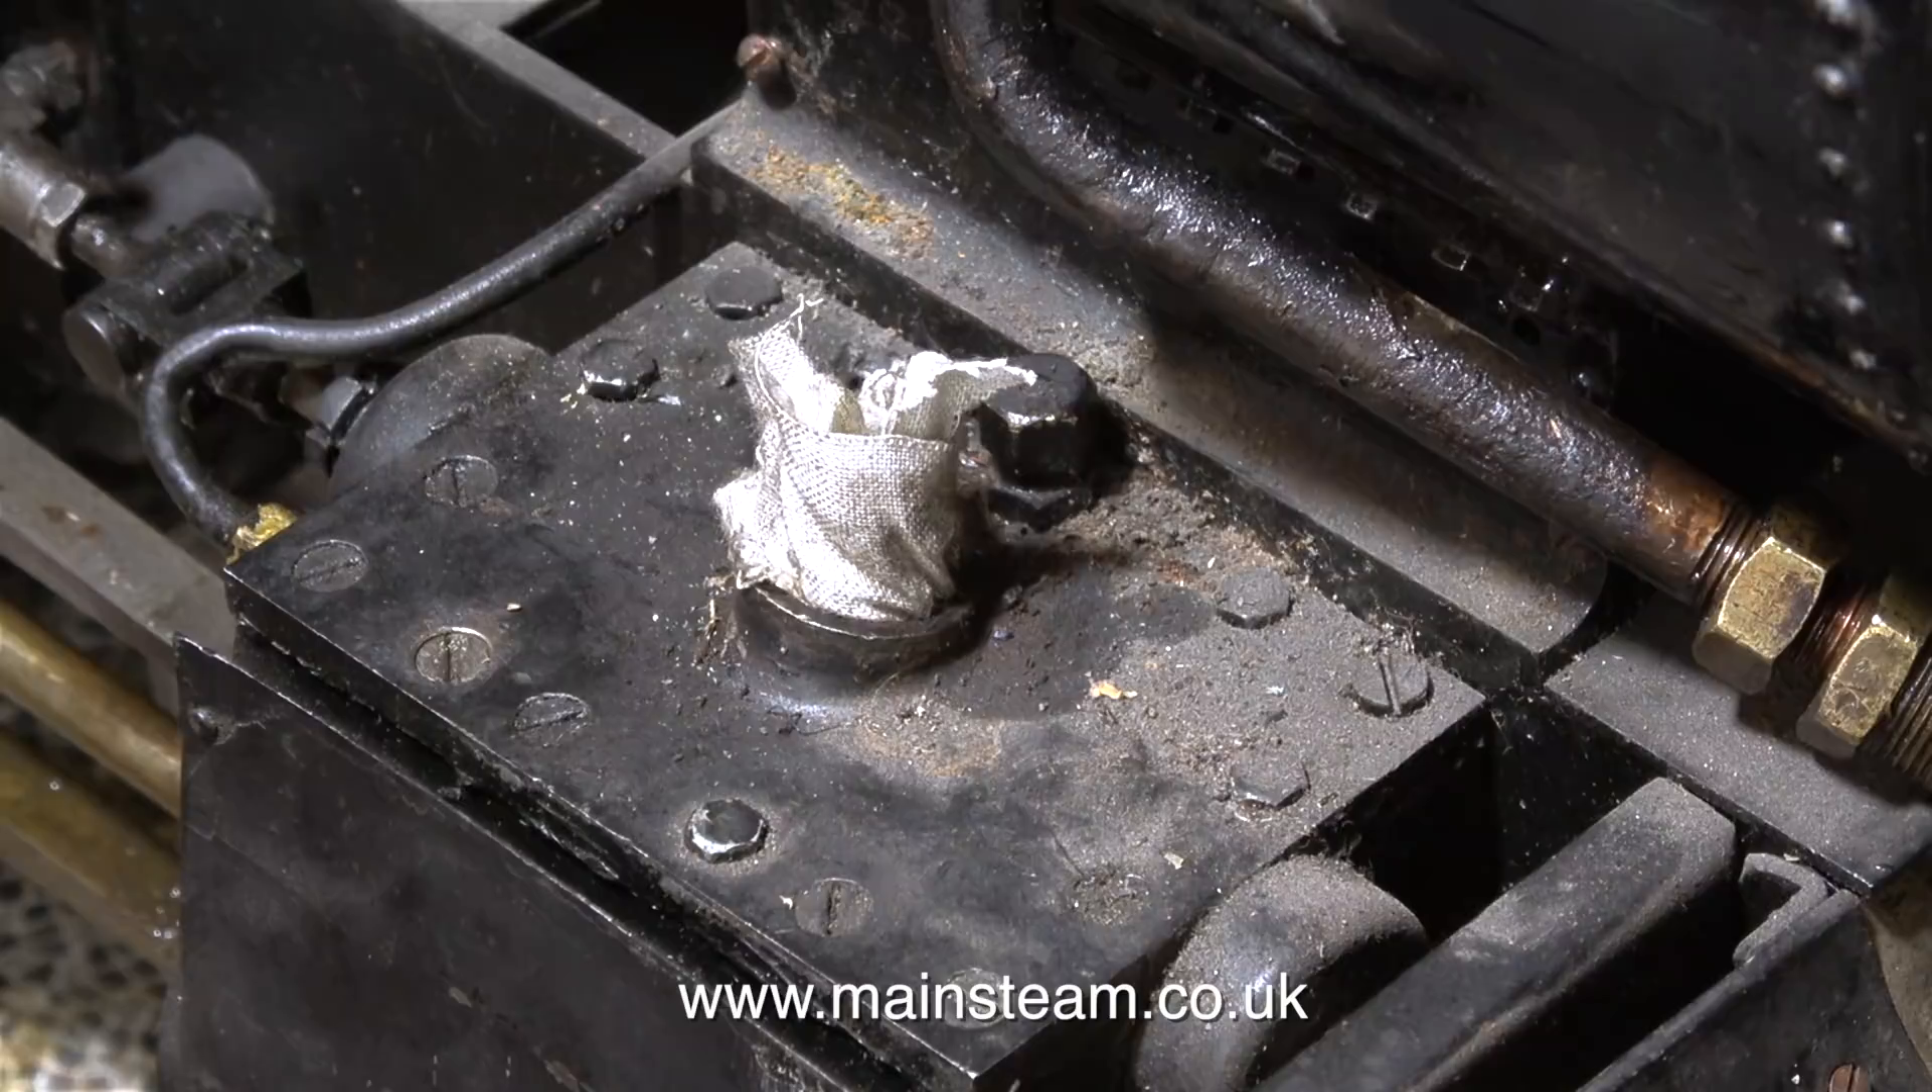In the top of each of the steam chests, quite sensibly, I've fitted a piece of rag.